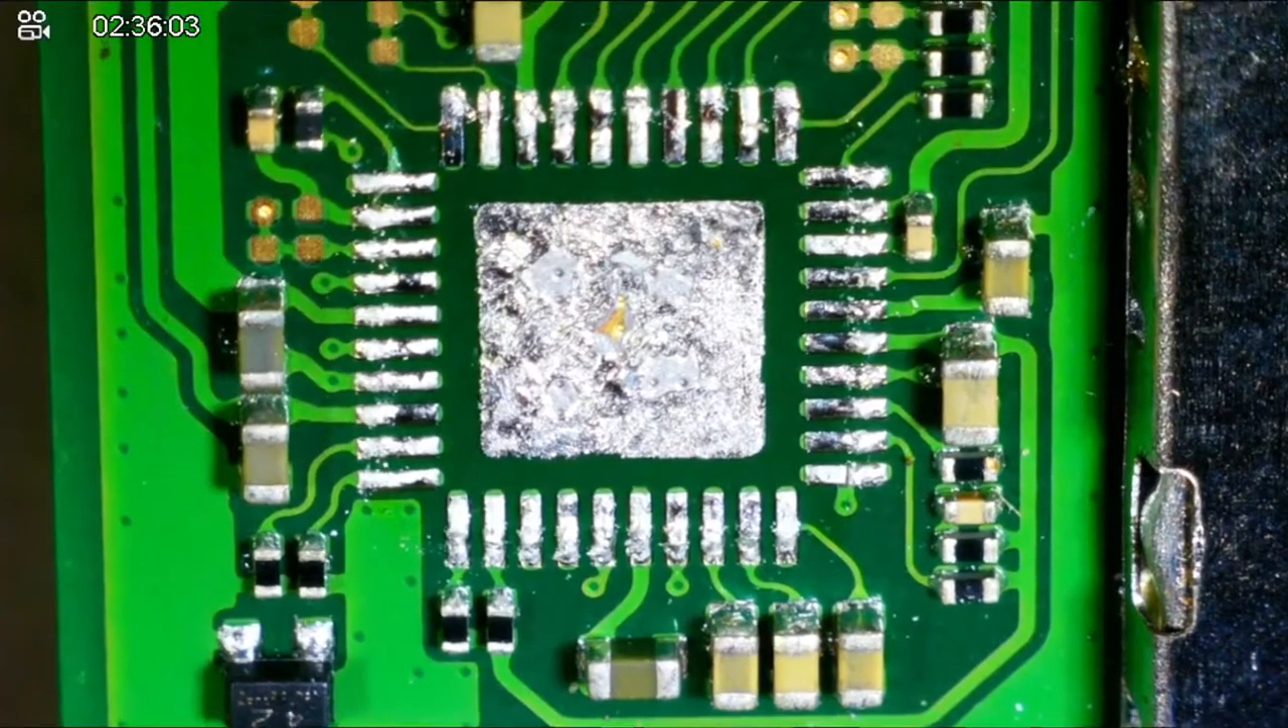Okay, that's the first time I pulled the chip and I don't see anything knocked off.